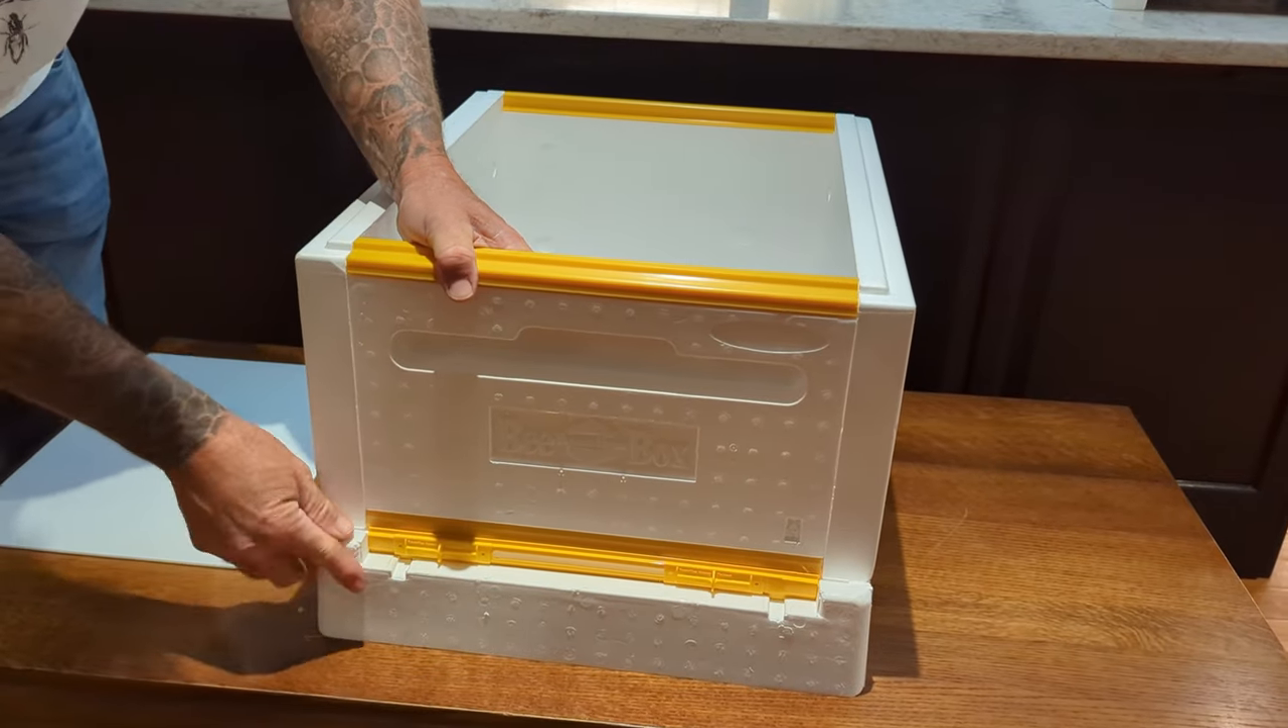Uh, so we've made our box, our deep box and it nests and sits really easily on top of your bottom board.